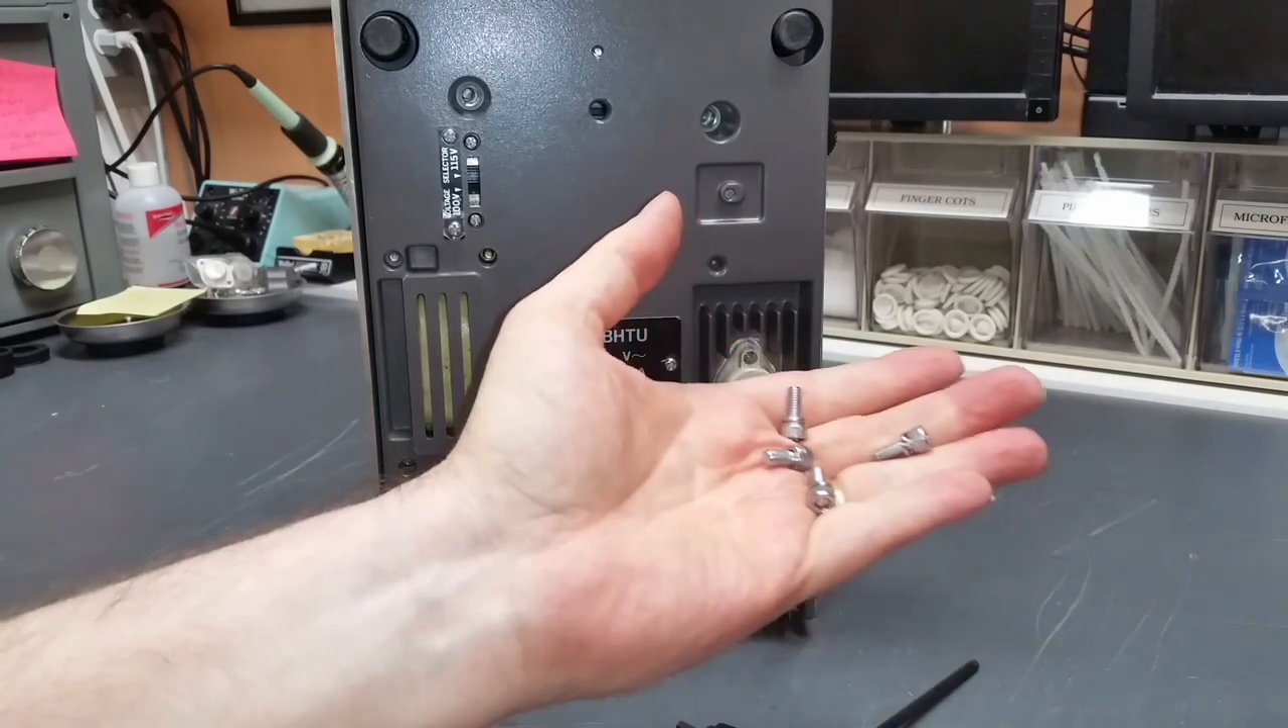Okay, so I've got all four screws out, set those aside.